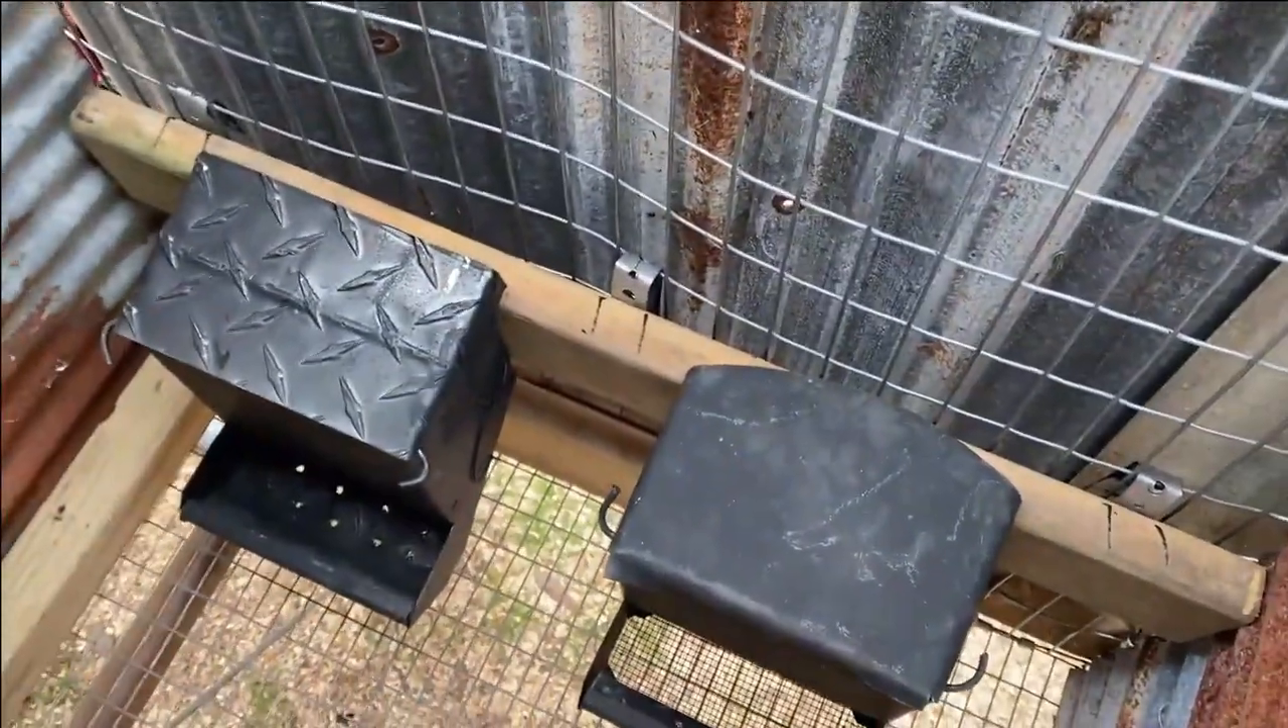All right, the feeders are installed.